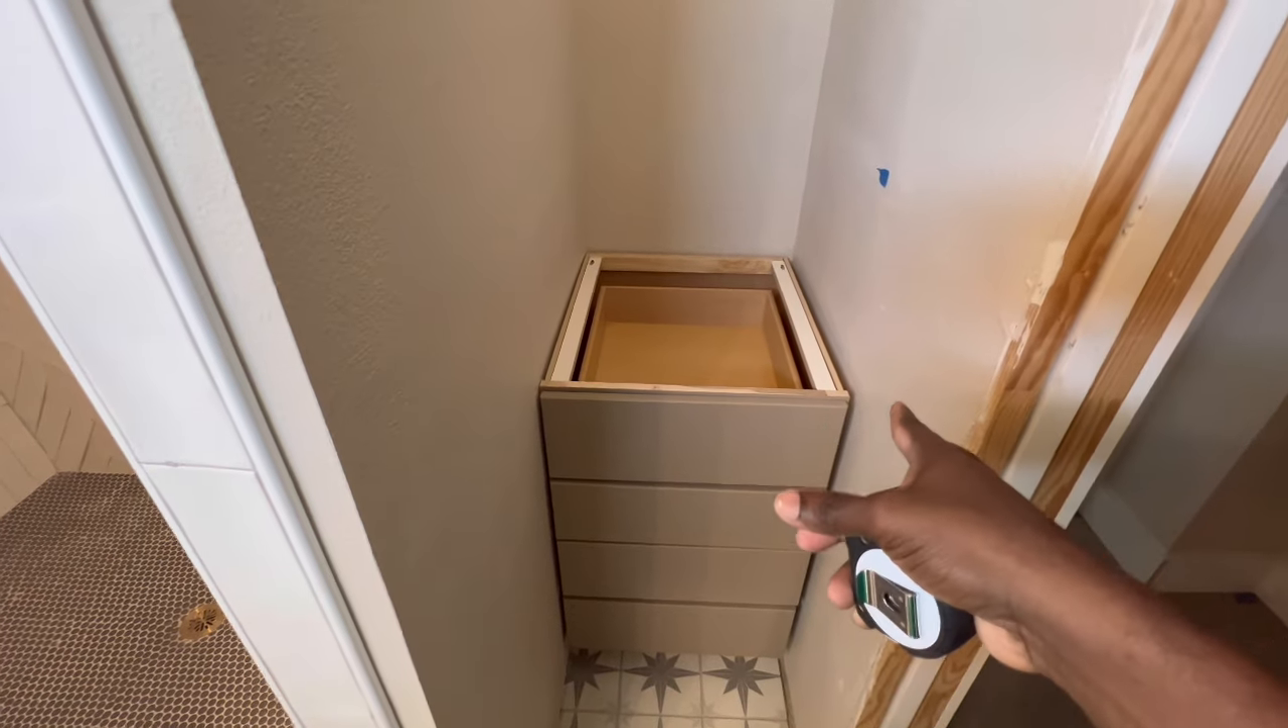I already got a cabinet in. I just need to secure it to the wall.